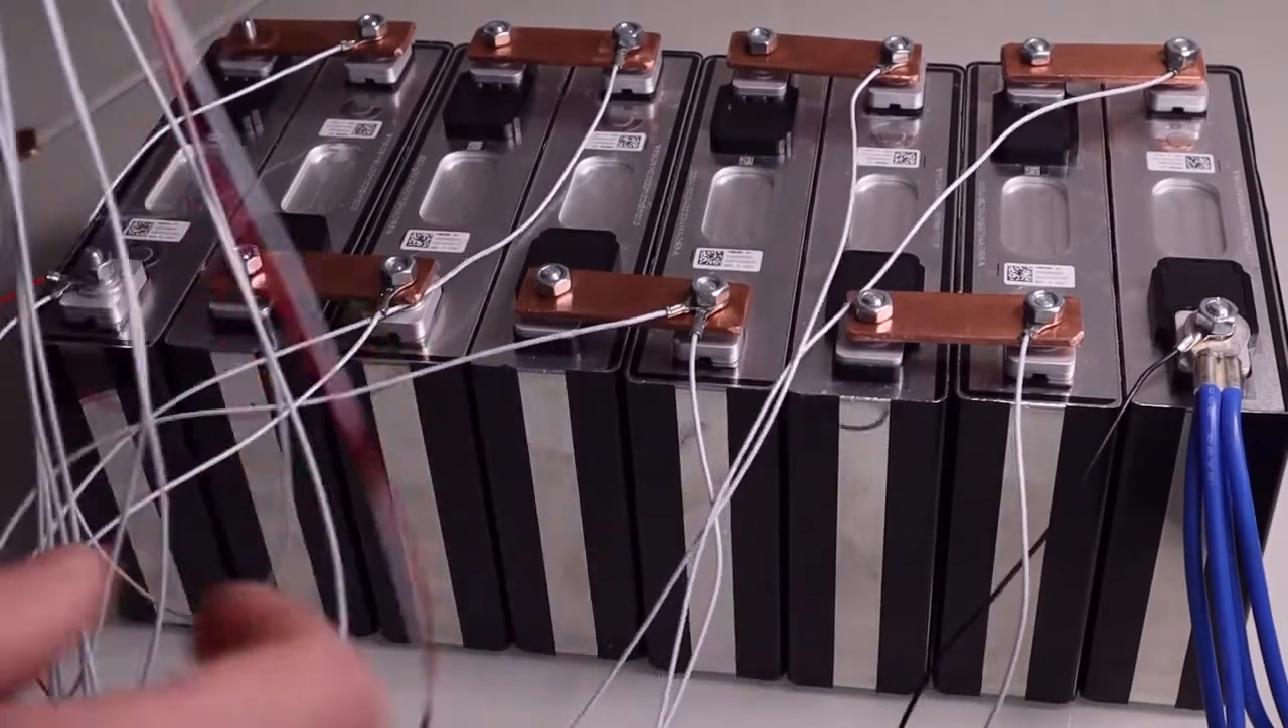Подключение балансировочных проводов завершено. Часть проводов в моем случае не используется, их нужно будет заизолировать и убрать.